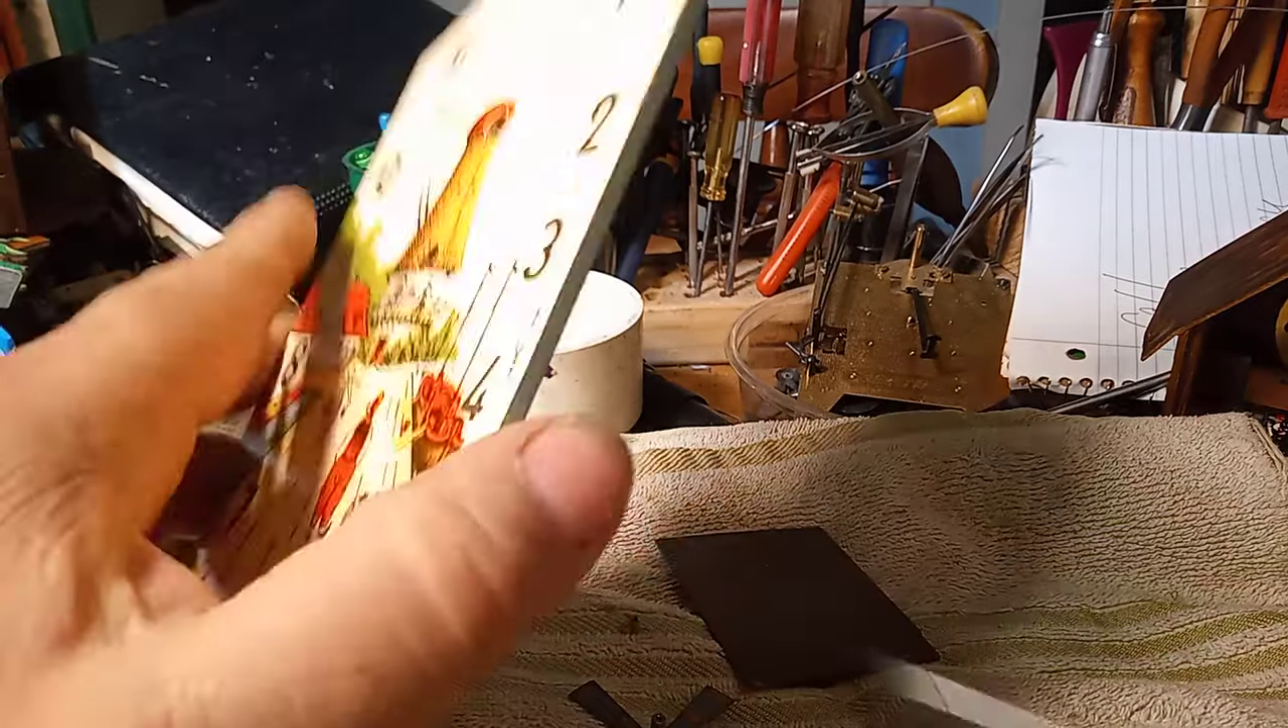Here I have the dial face off.